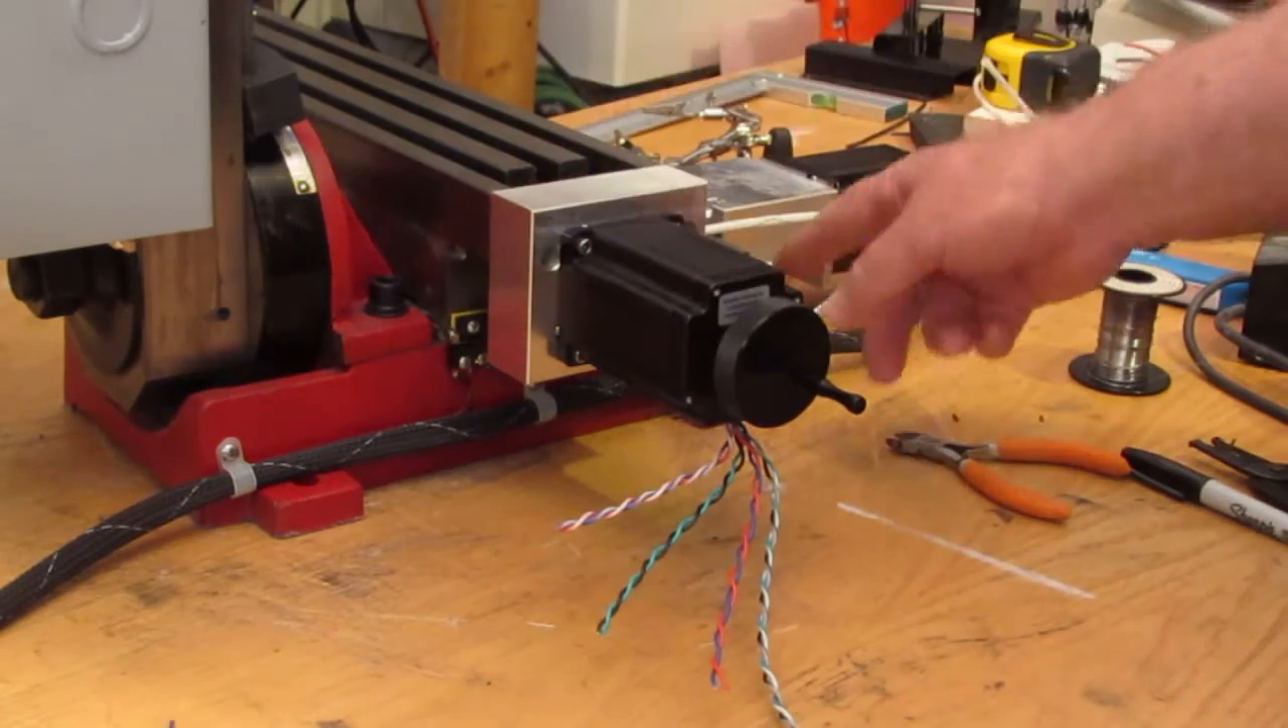Okay um now that i got the z-axis finished and the limit switch wiring done uh i put the uh x uh stepper motor back on.